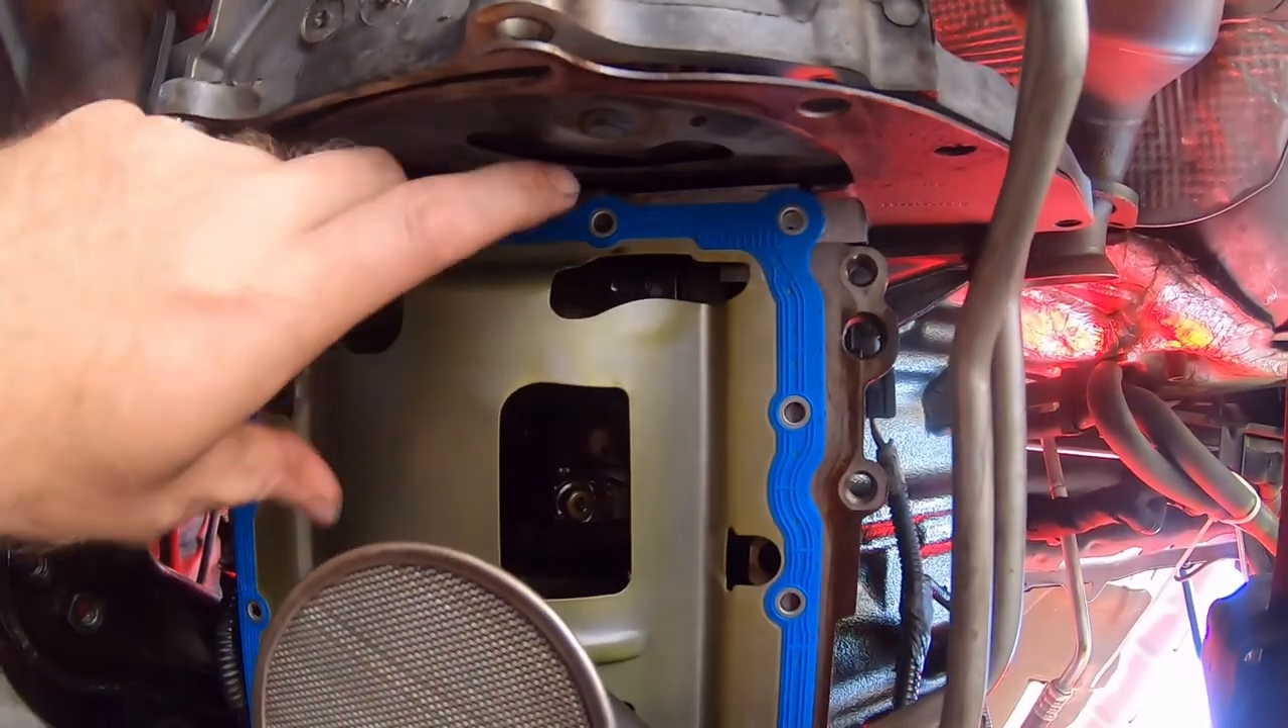We still got to get the pan lined up and get the pan bolted on here.